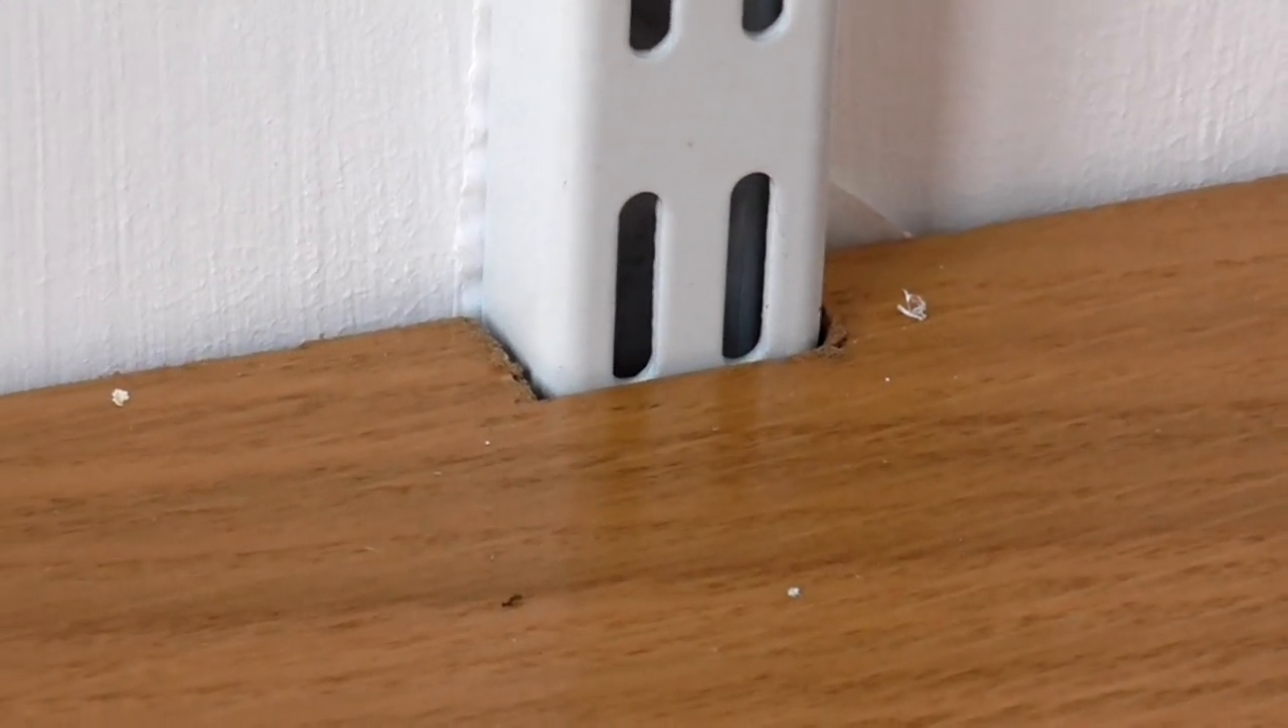I've also cut notches out in the shelves to fit around the uprights so that the shelves fit snugly against the wall and now that that's done I want to make a coat rack to sit above it on the wall.